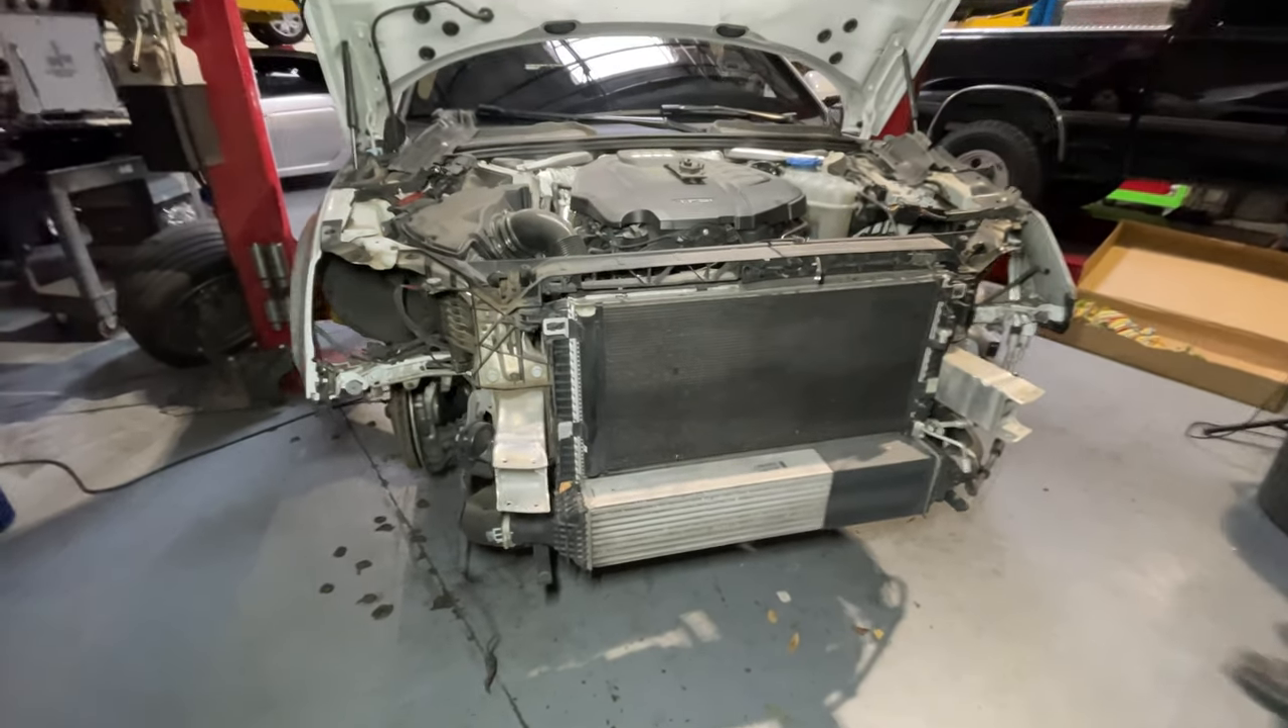Almost got this entire front end apart. The headlights have to come out before you can remove like a lot of these plastic pieces here in the front.